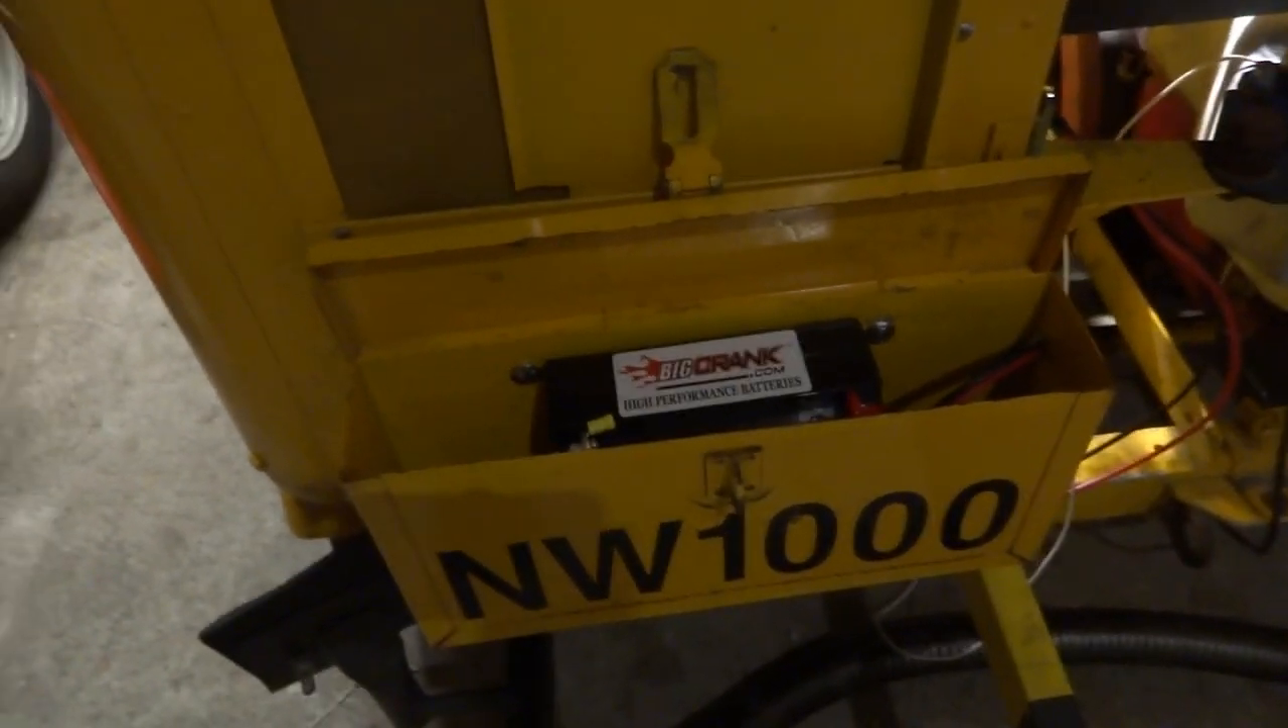I've opted to go with a larger sealed lead acid battery in here. I believe this is a 20 amp hour battery. It does fit in the Fairmont toolbox, as you can see.